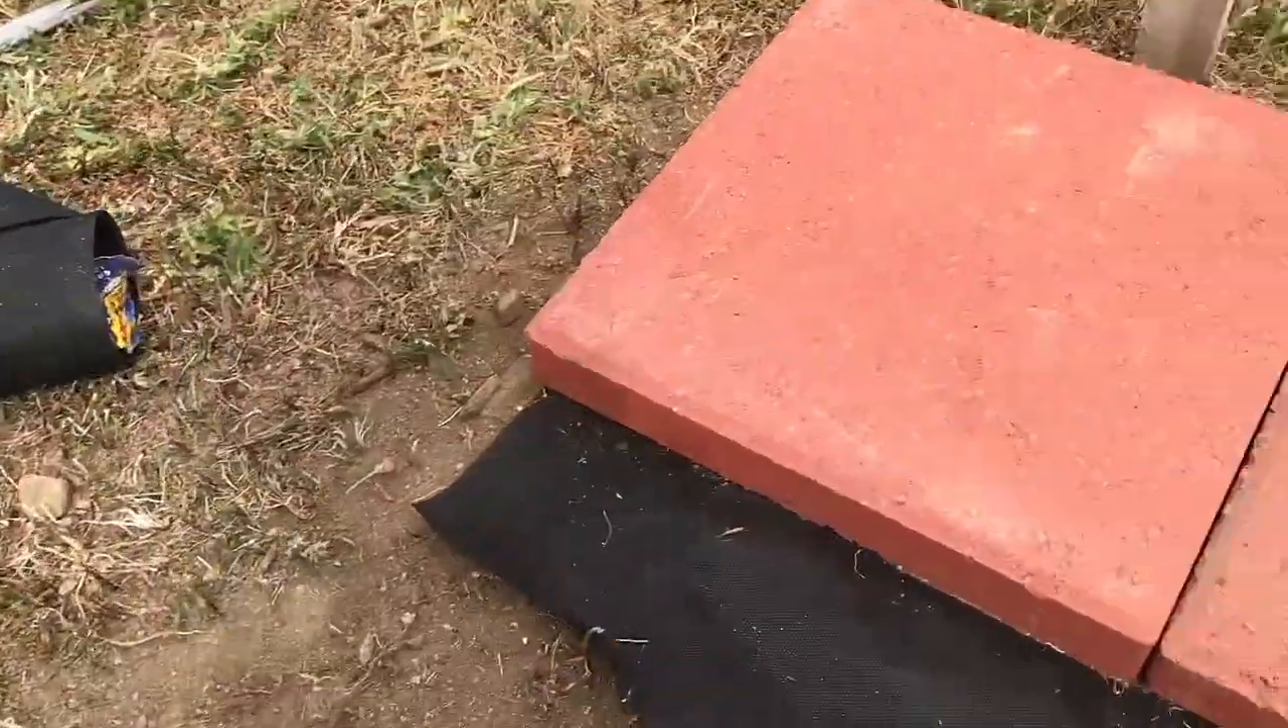And you see here I did put some landscaping fabric down.